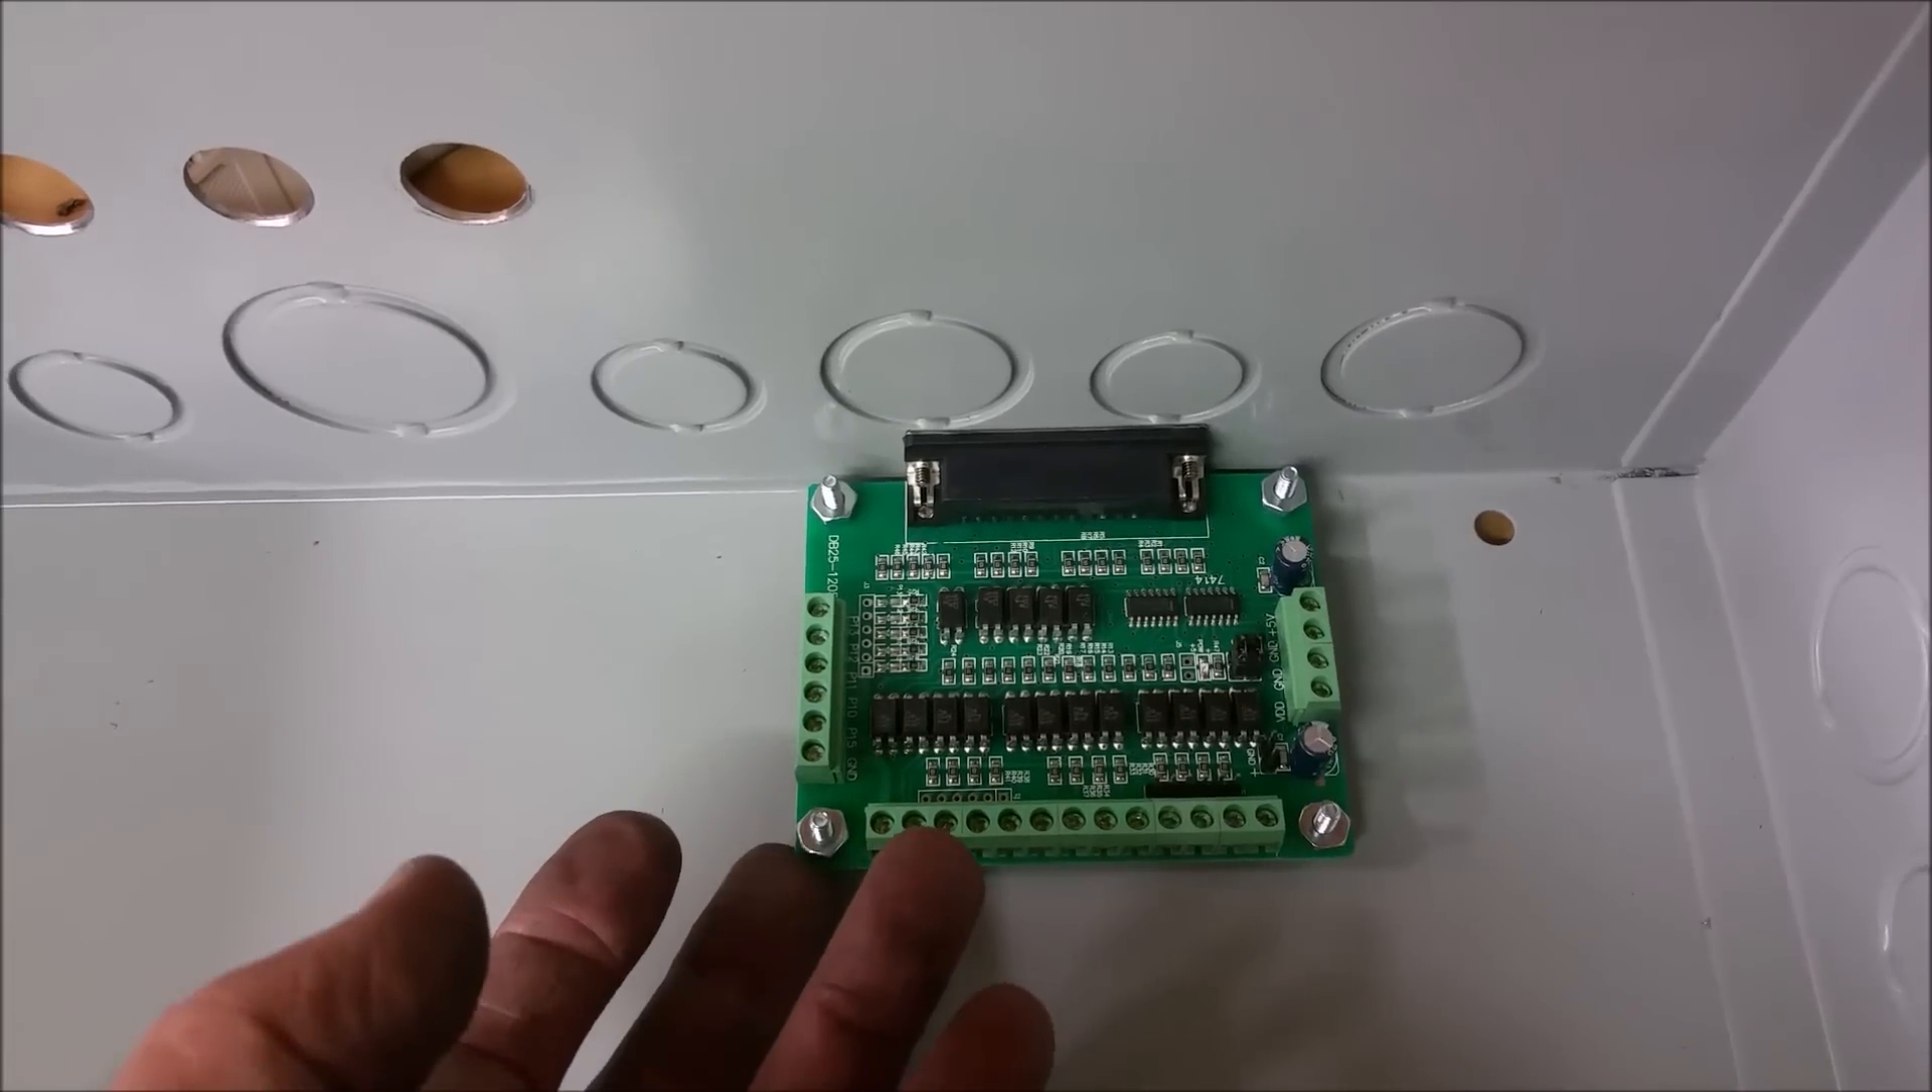I got it mounted, the breakout board.